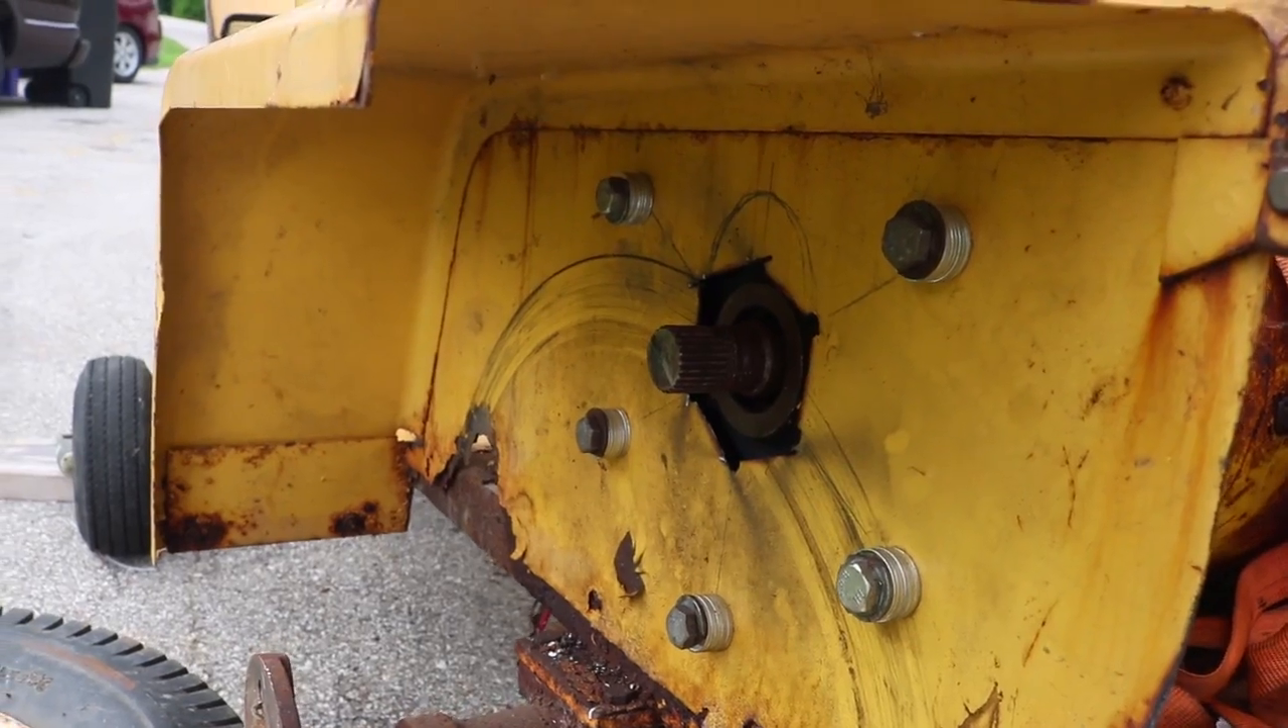But the motor is so big, the drive shaft actually sticks right out through the side.